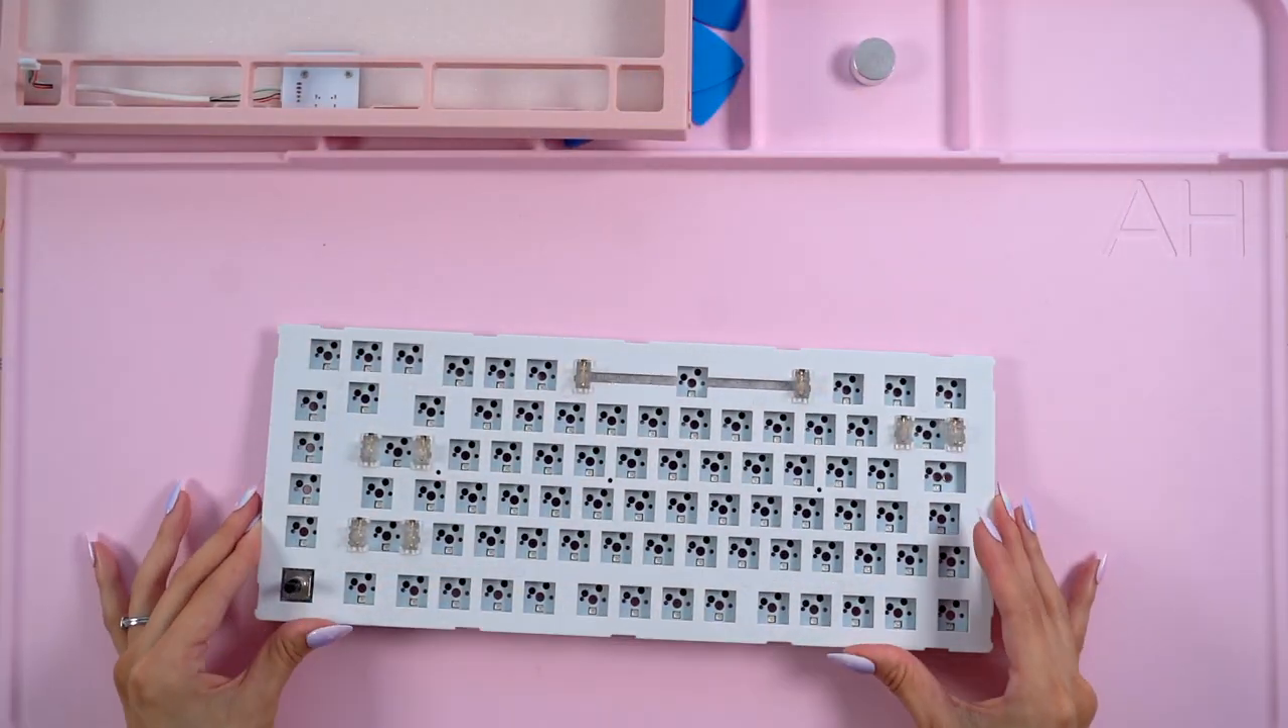From there I put aside the top of the case and was left with a PCB sandwich which I won't be taking apart.